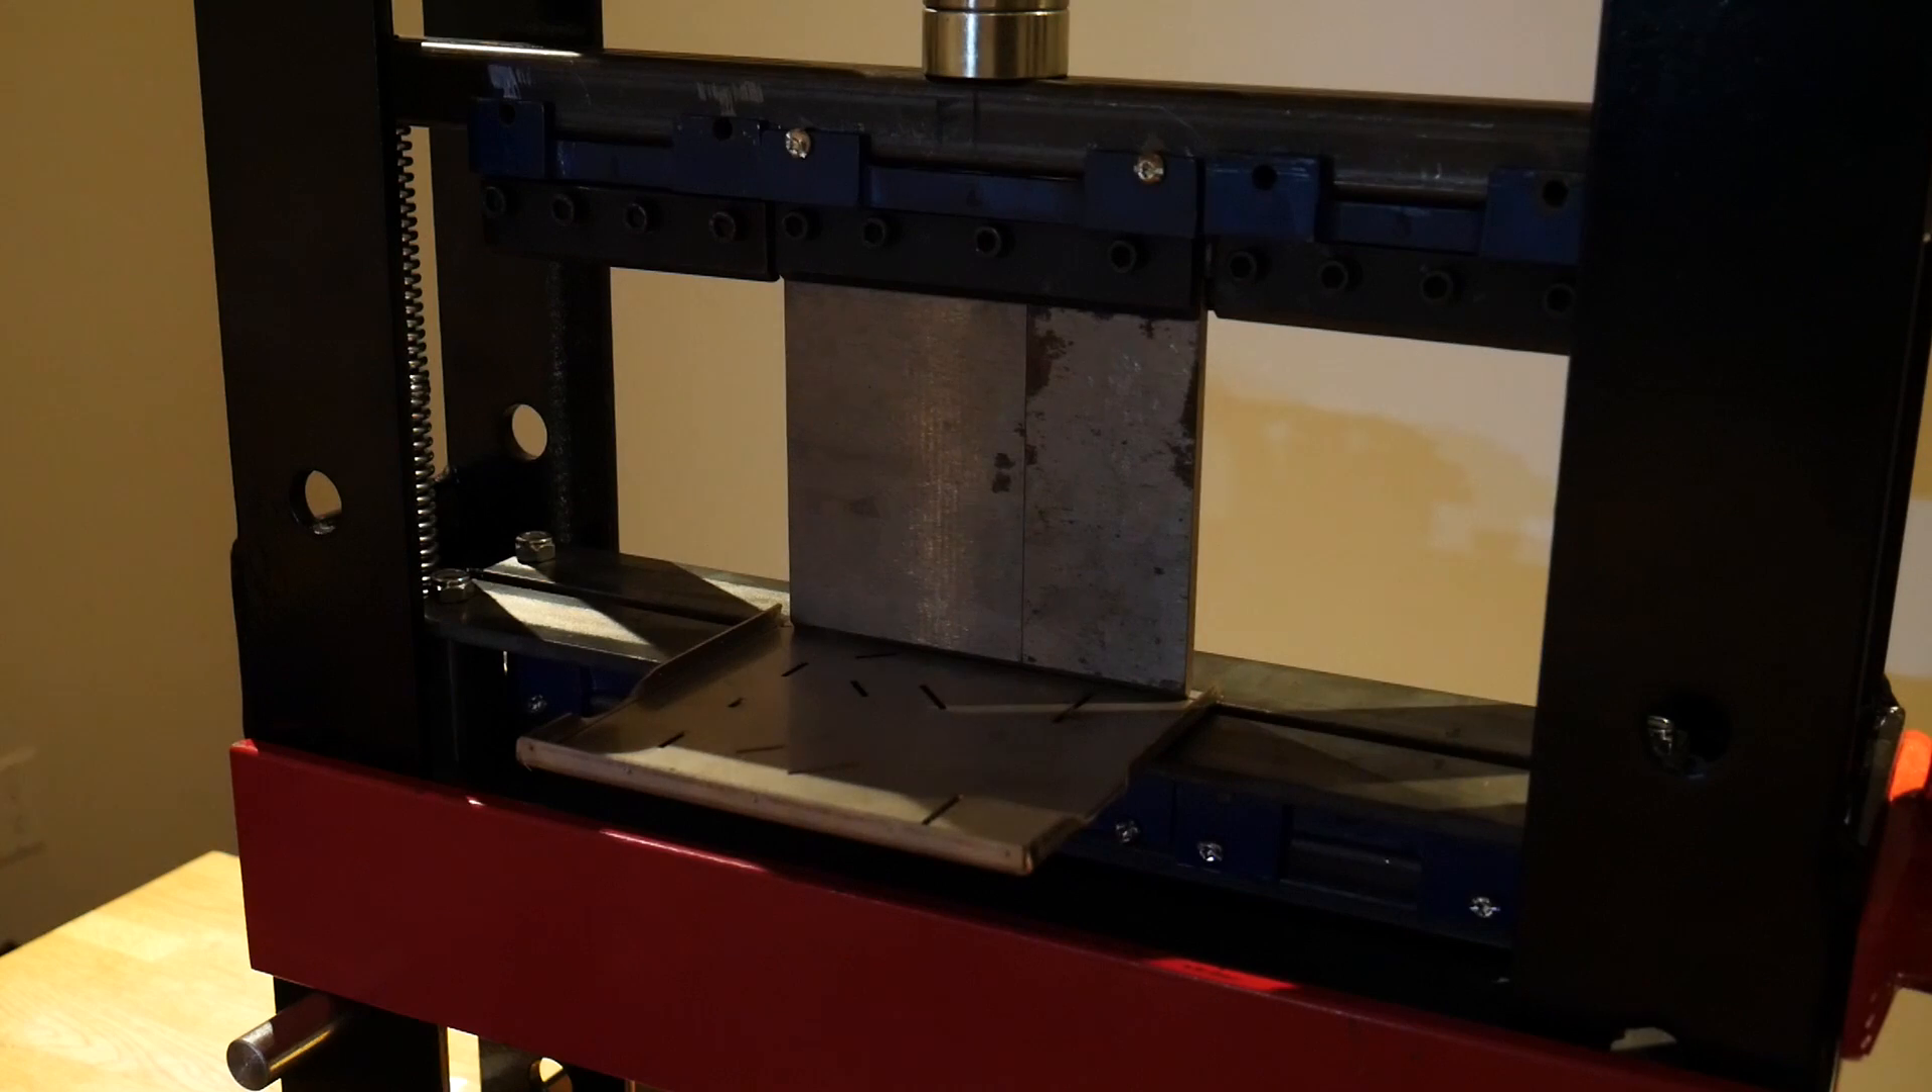I have the plates installed in my finger press brake I have my workpiece set up and we're gonna be bending a quarter-inch flange.